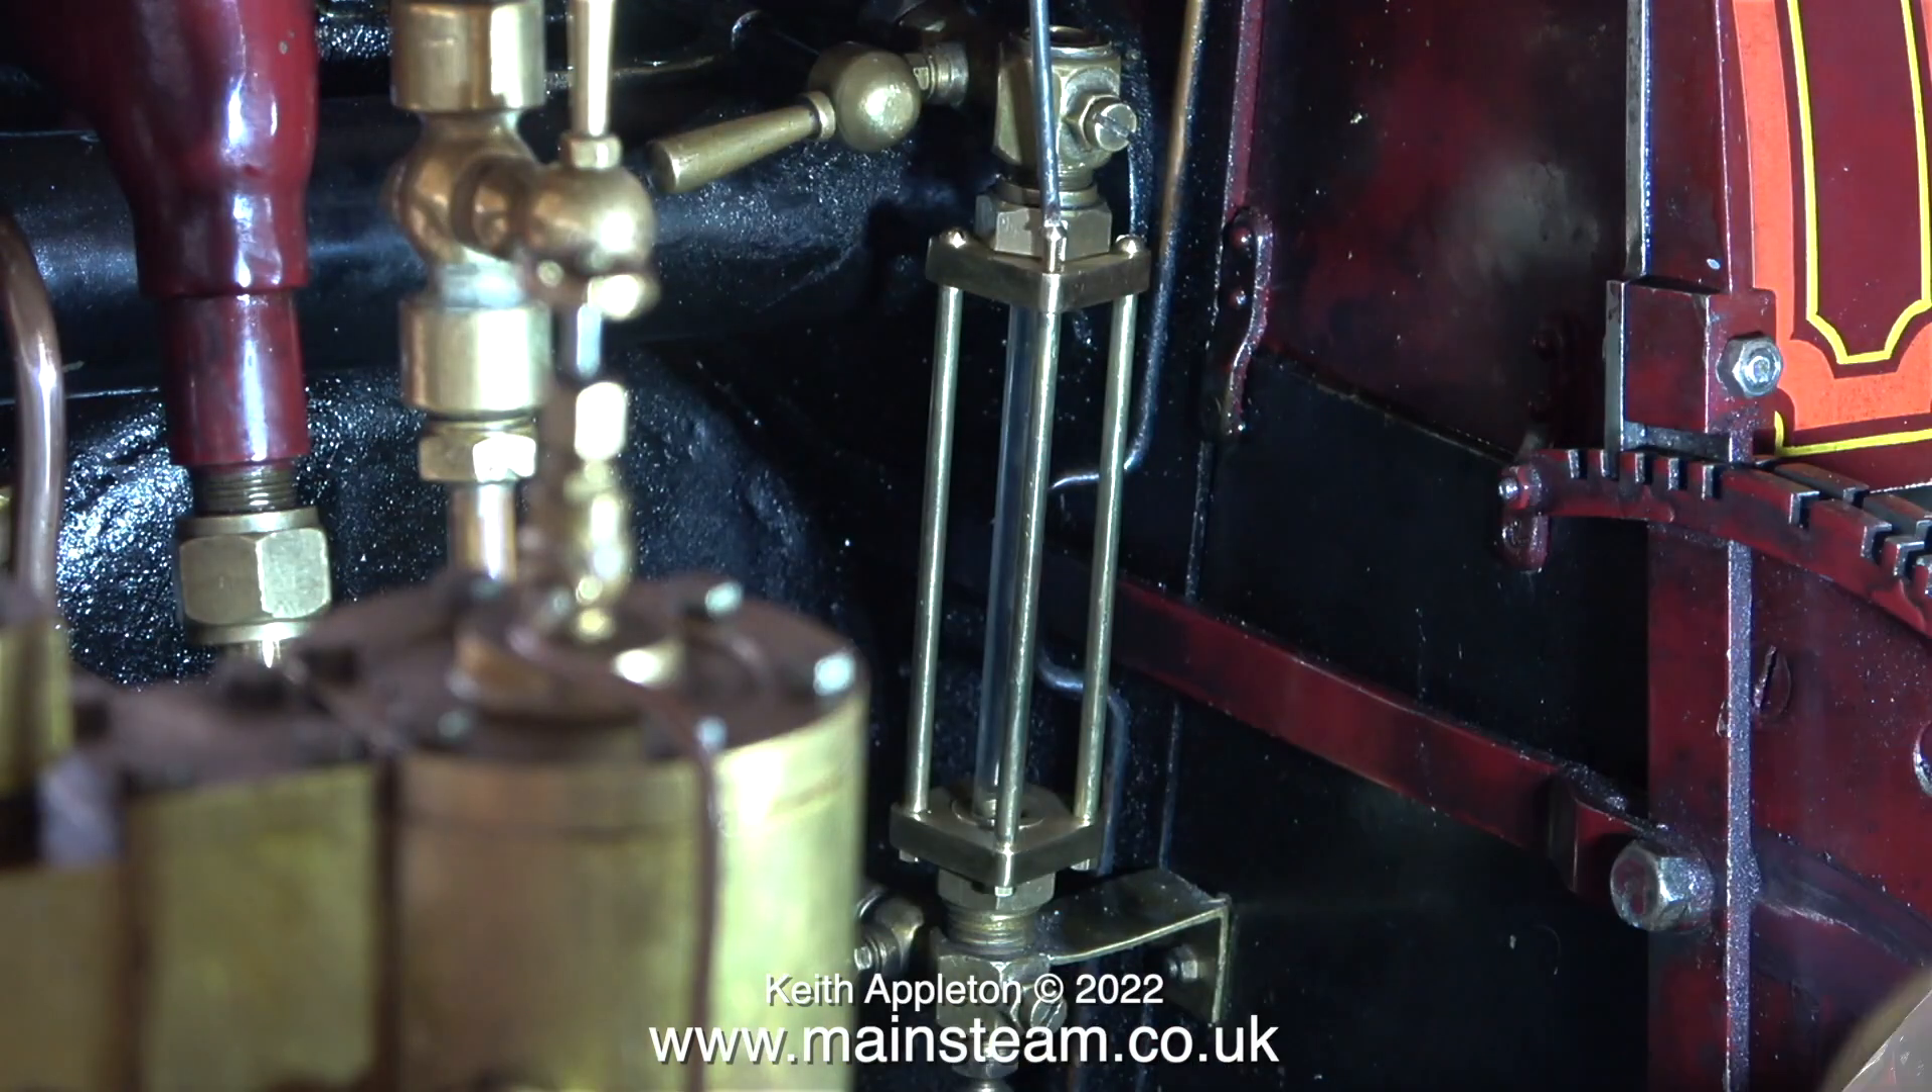First i fitted one brass rod then another one at the opposite side then i fitted the other two at the top.